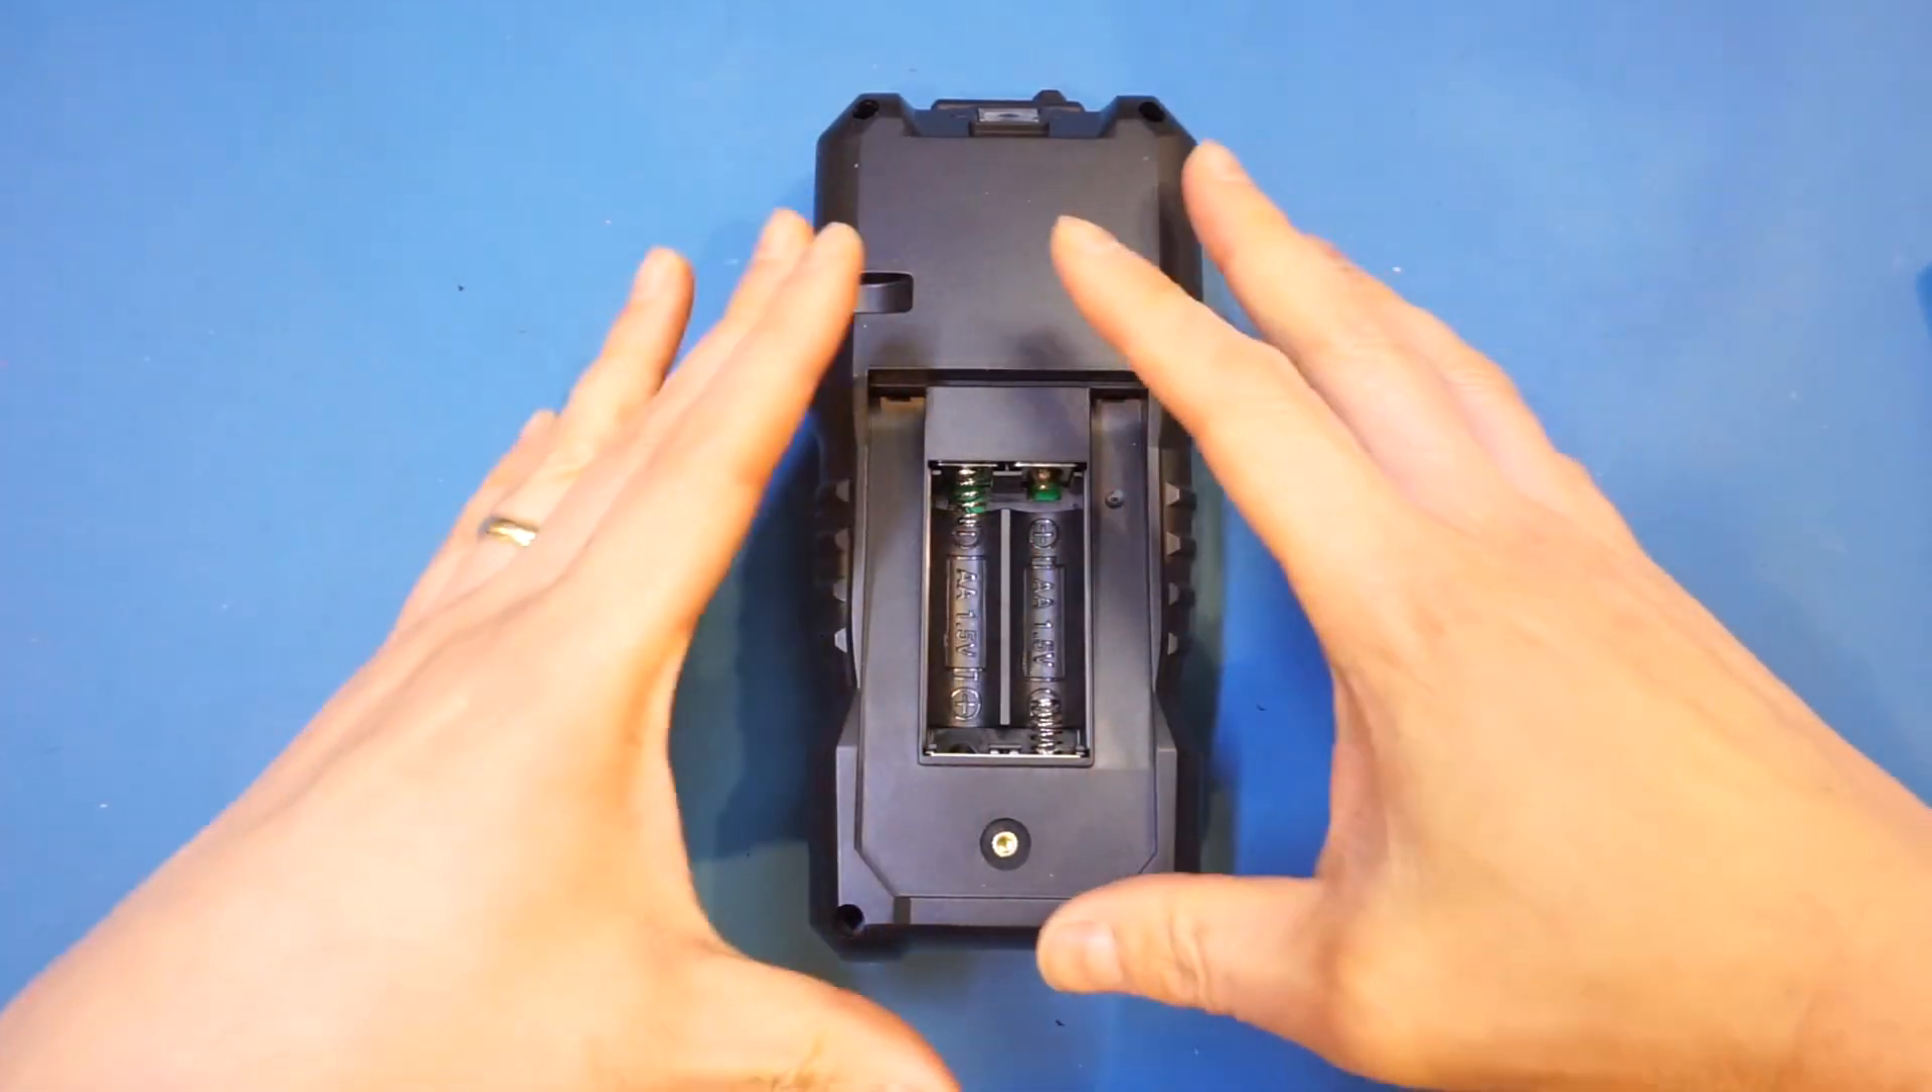Also, I removed the back of the battery cover, which is secured by this one machine screw here.